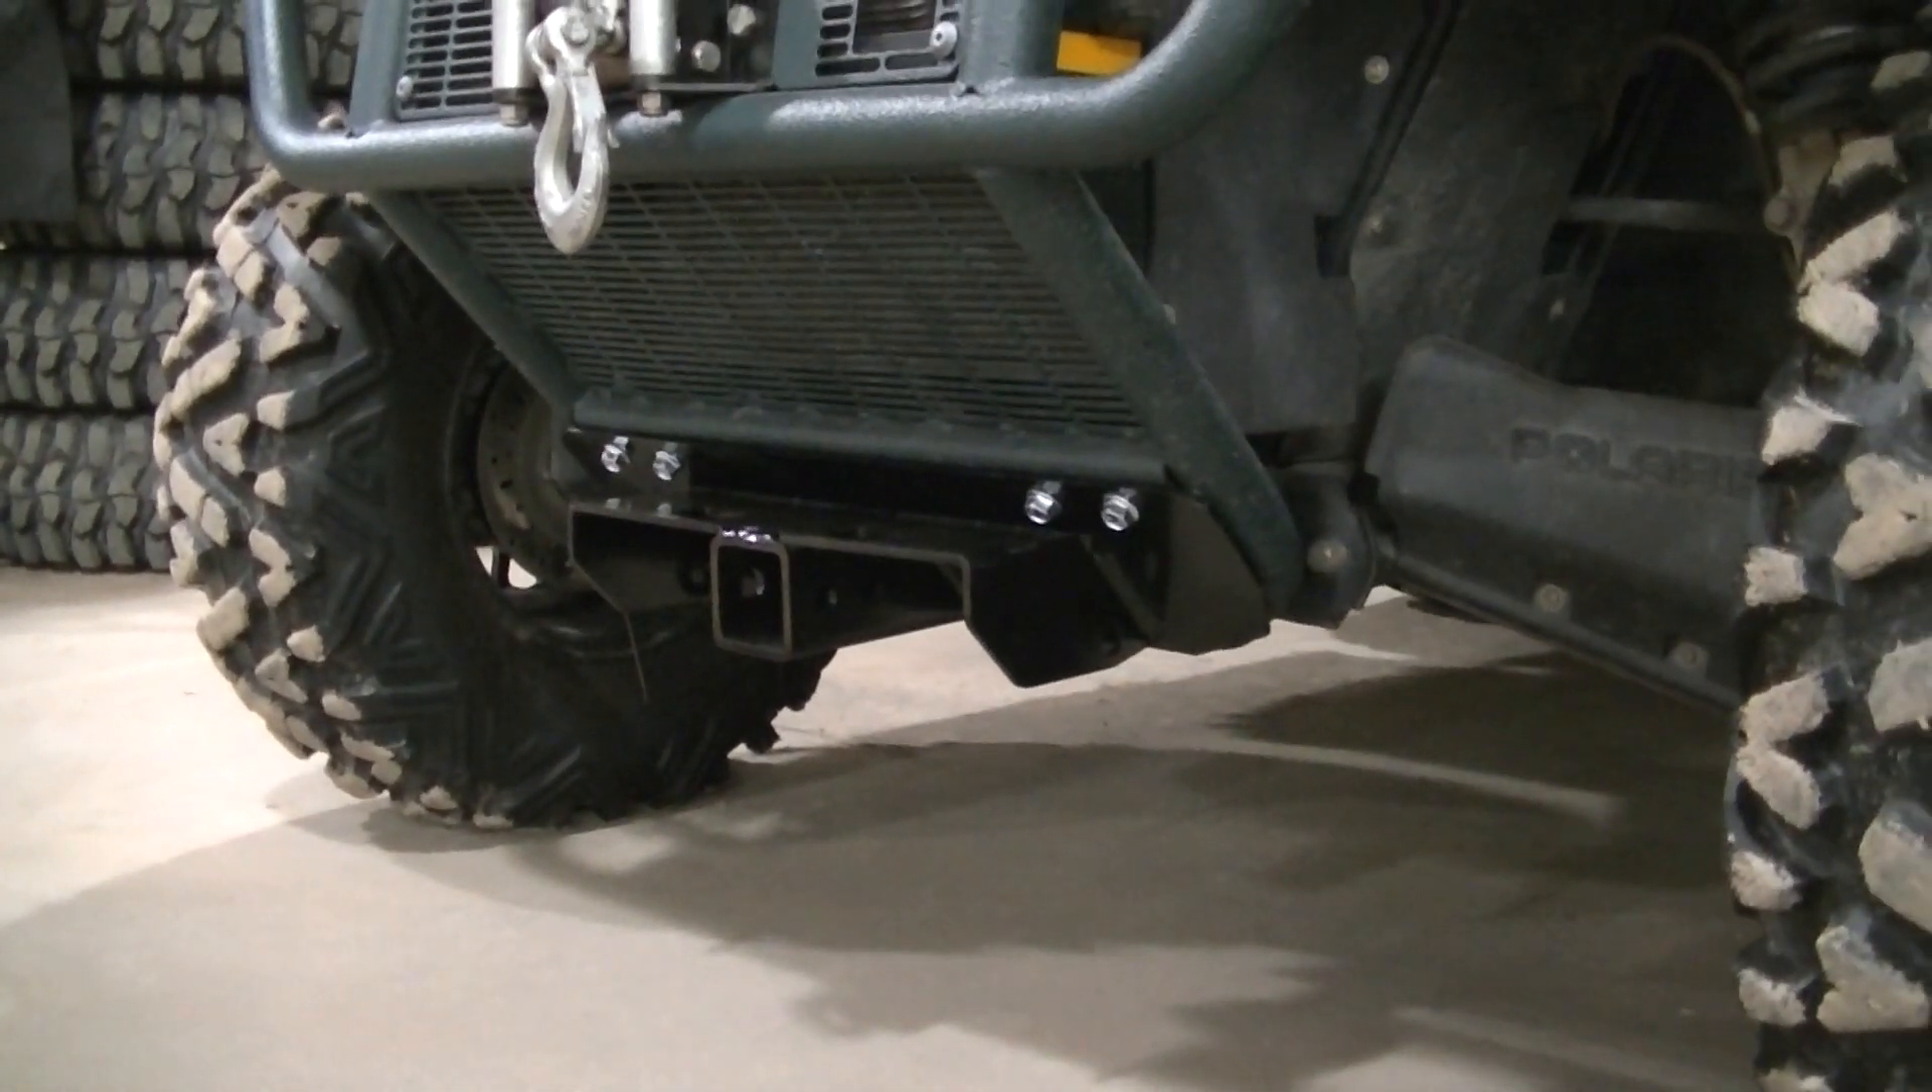Okay so I got my holes drilled and I got that front mount bolted up and there's an integrated two-inch receiver on that thing.